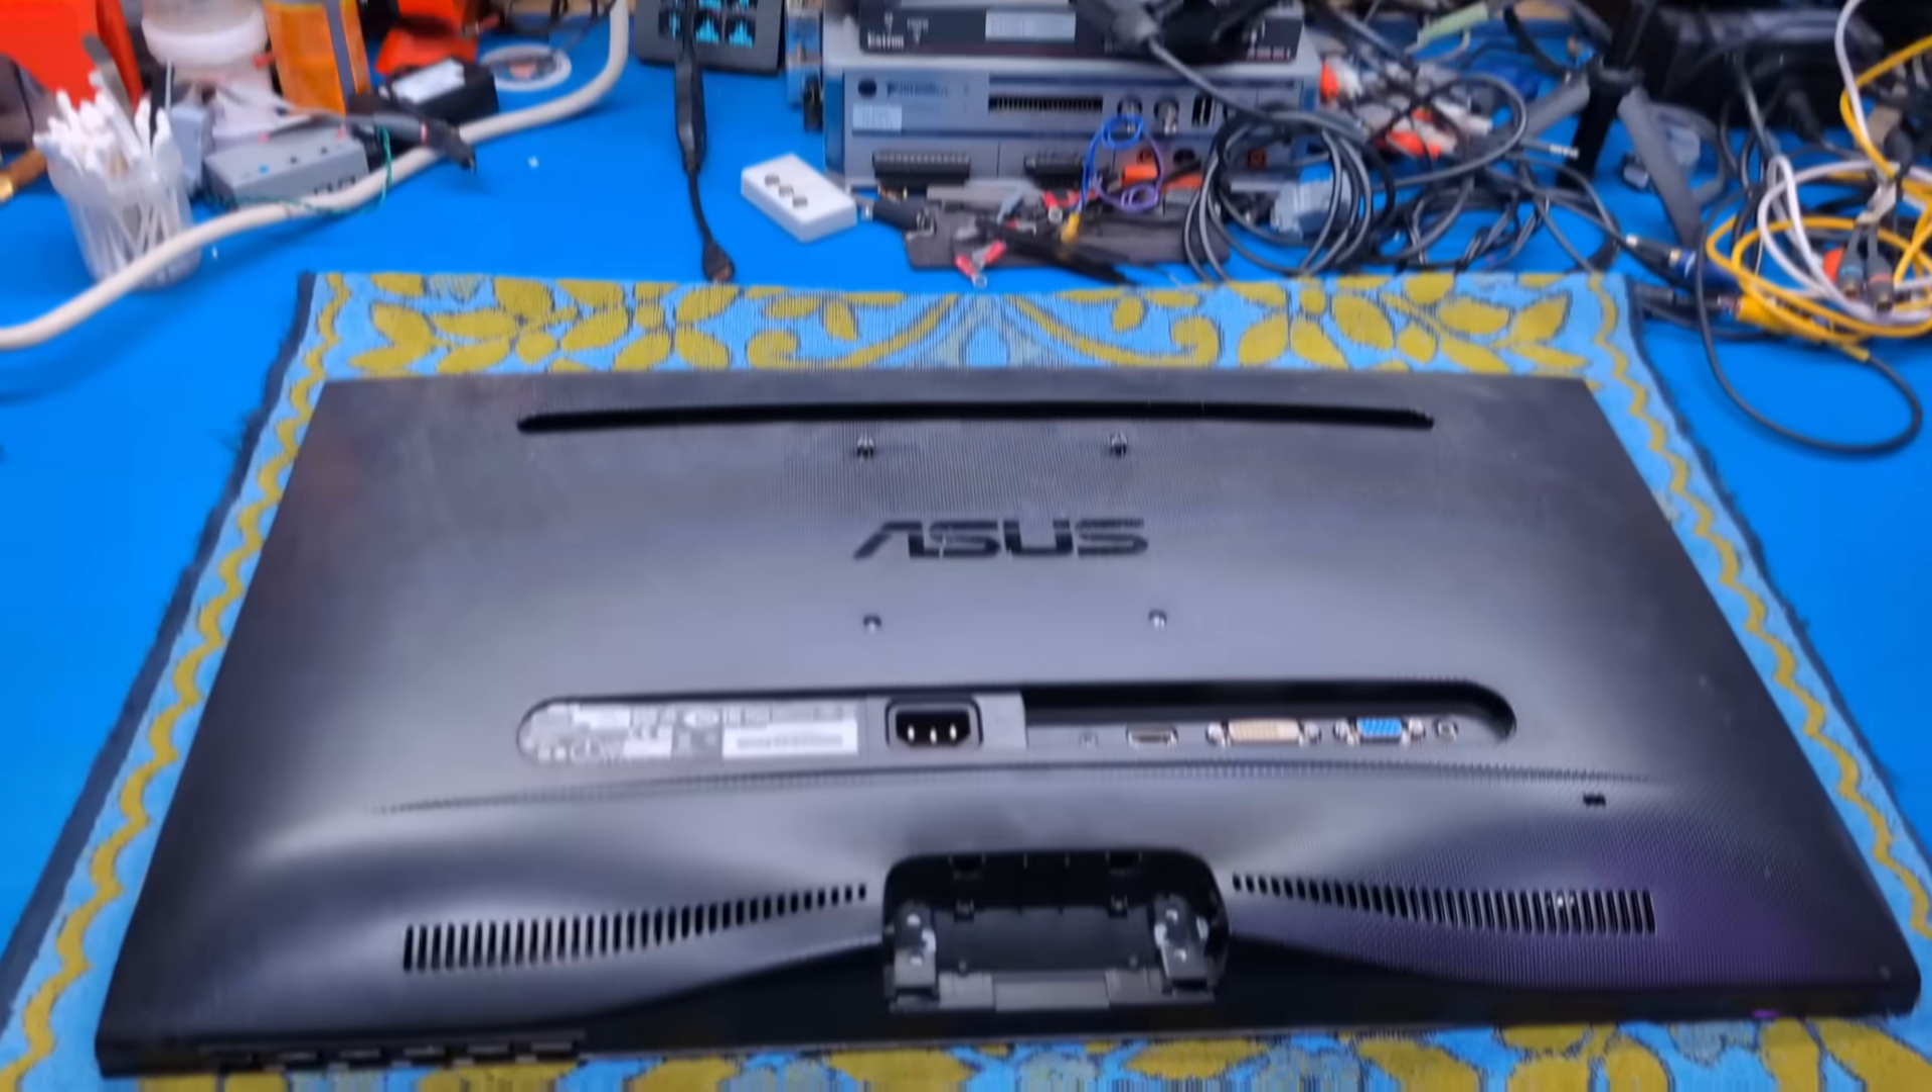Okay, I have the monitor off of the mount.